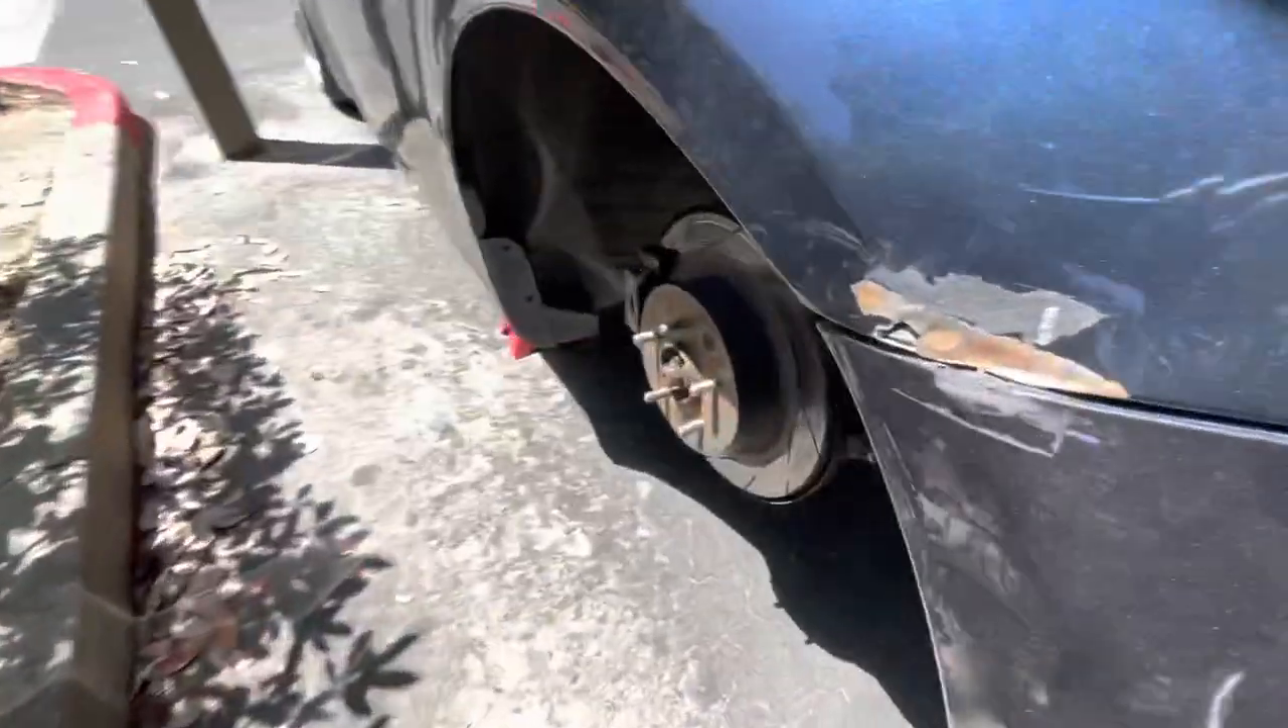Extended studs are on this side well we're done with this side the other side we haven't done it yet all stock OEM studs.